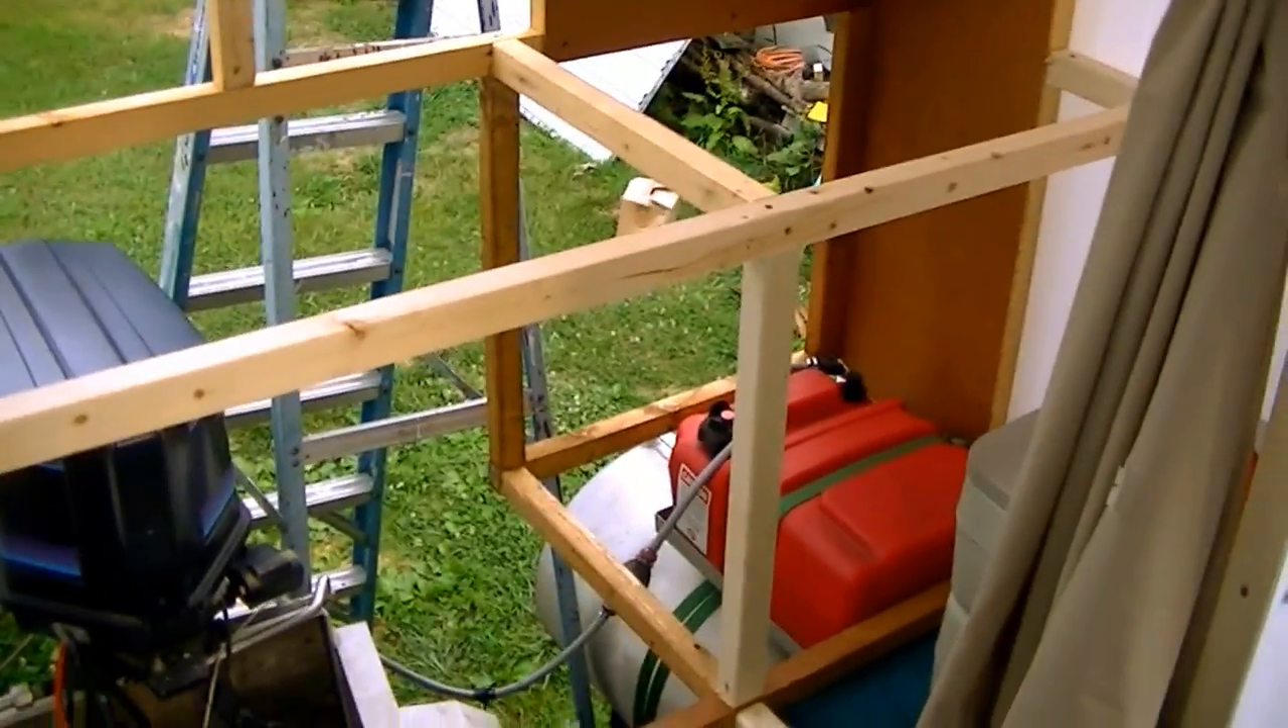We framed up this shelf here in the back that's going over the gas tank and the battery.